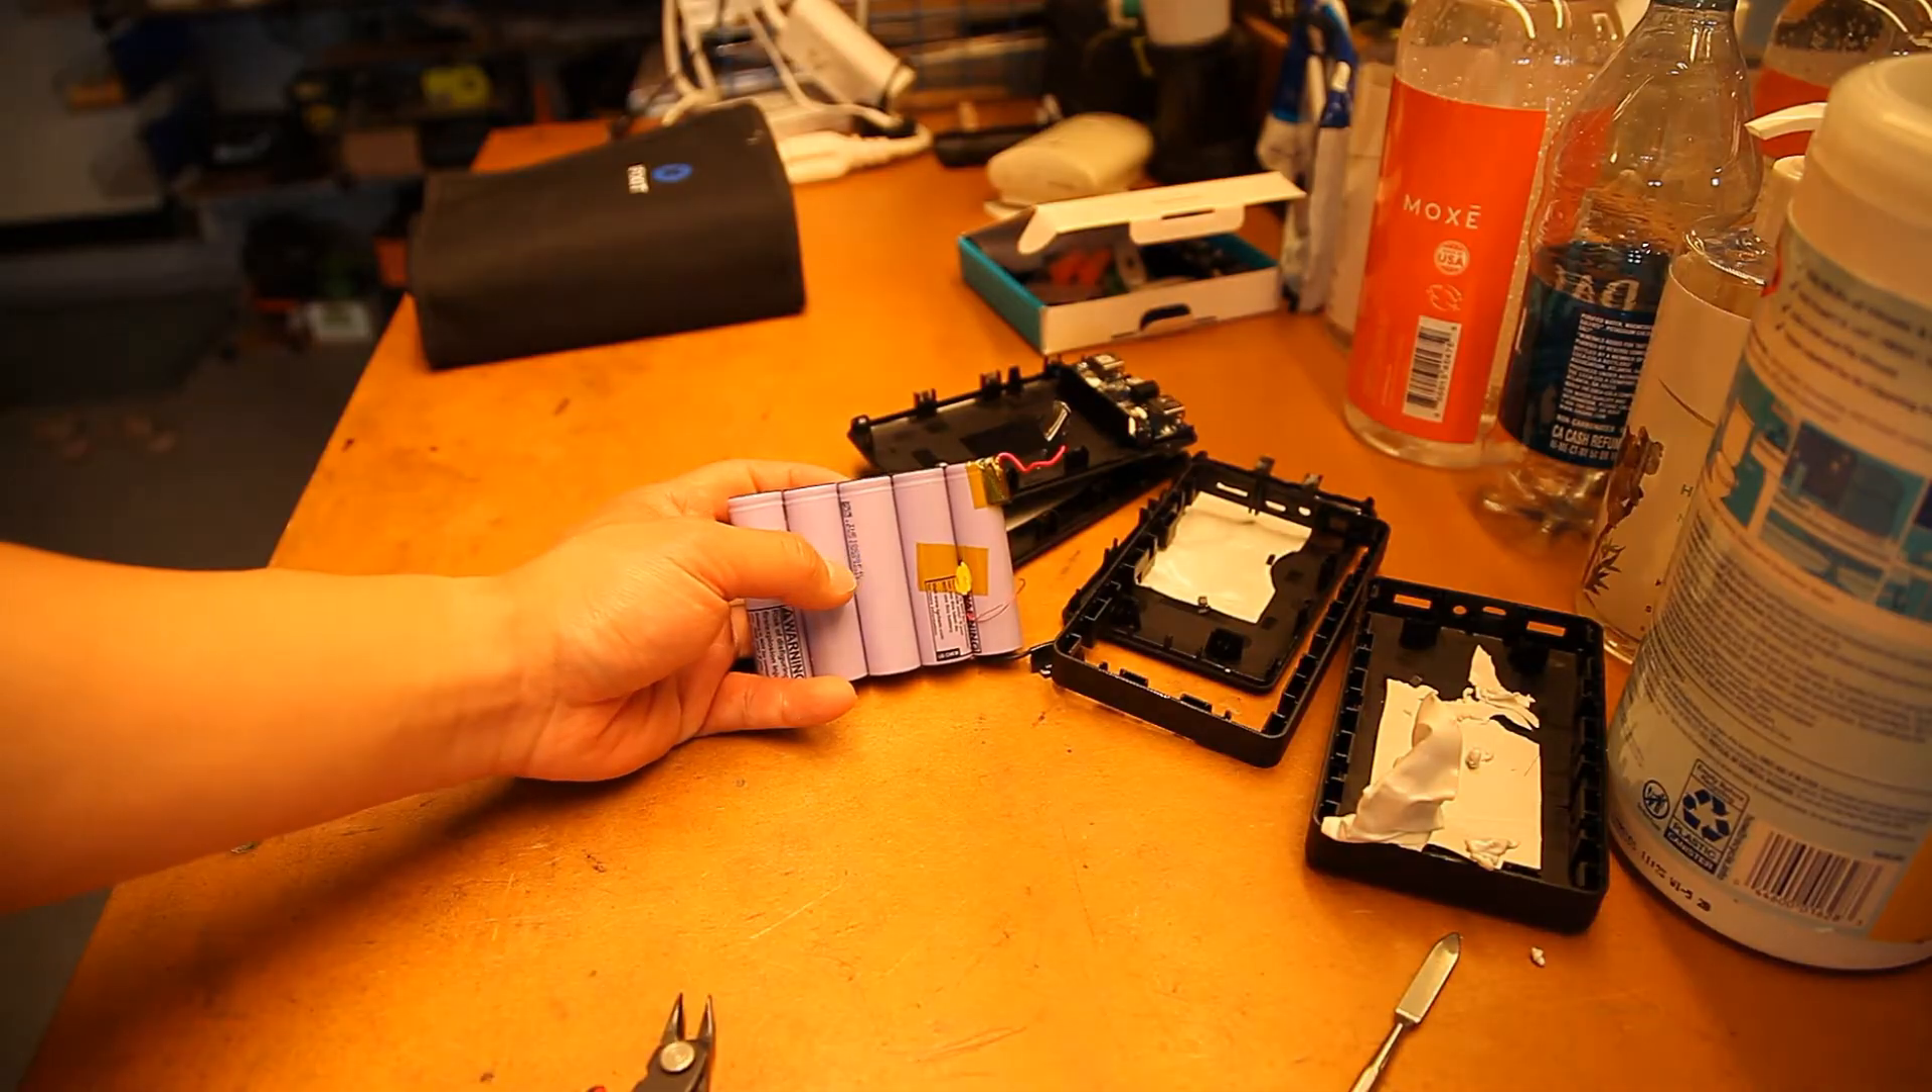So this is the full battery itself exposed.